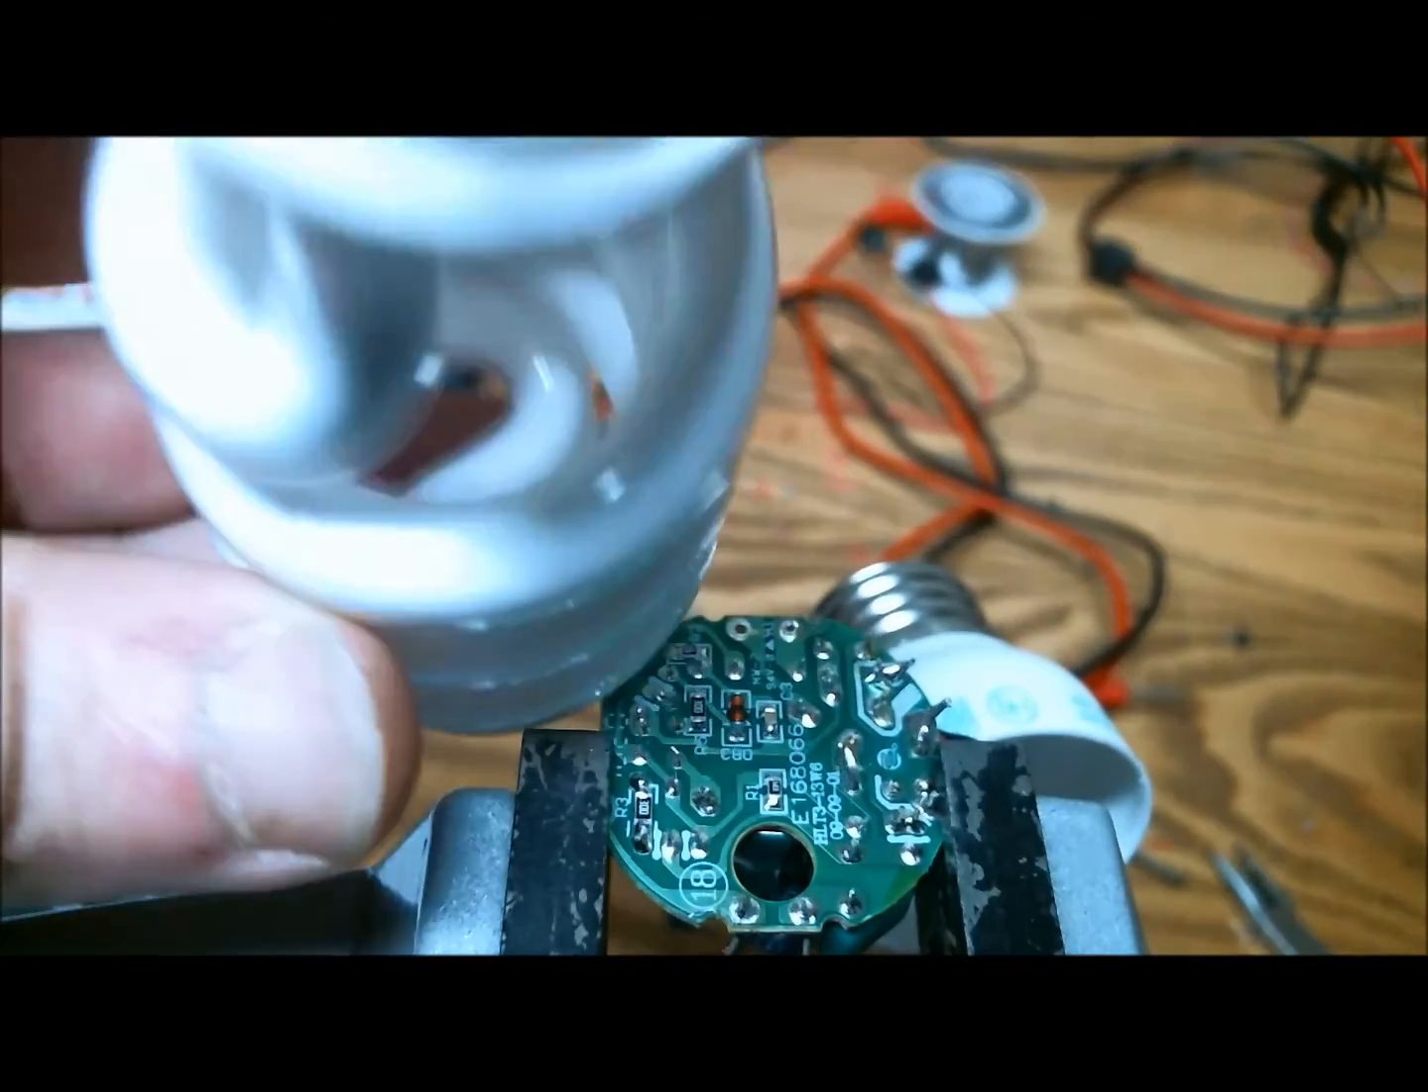Now the part containing mercury has completely been removed from the circuit.